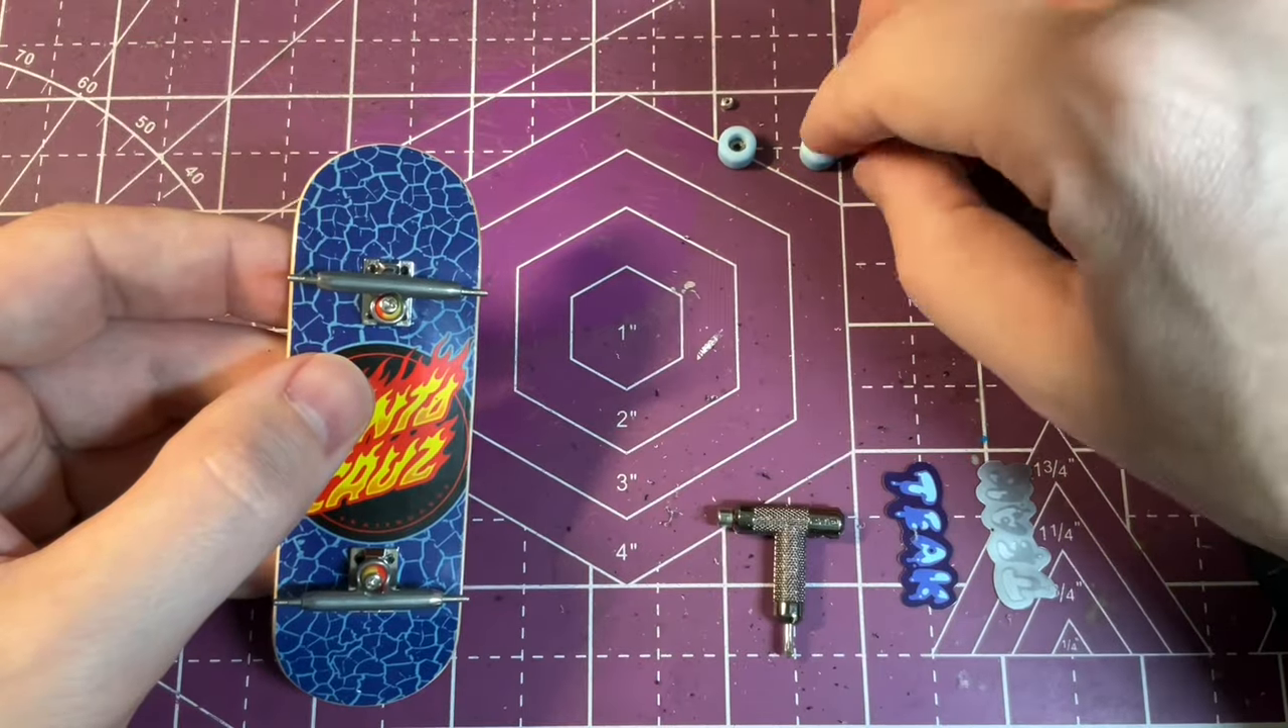And with the truck set up all is left to do is install the wheels.